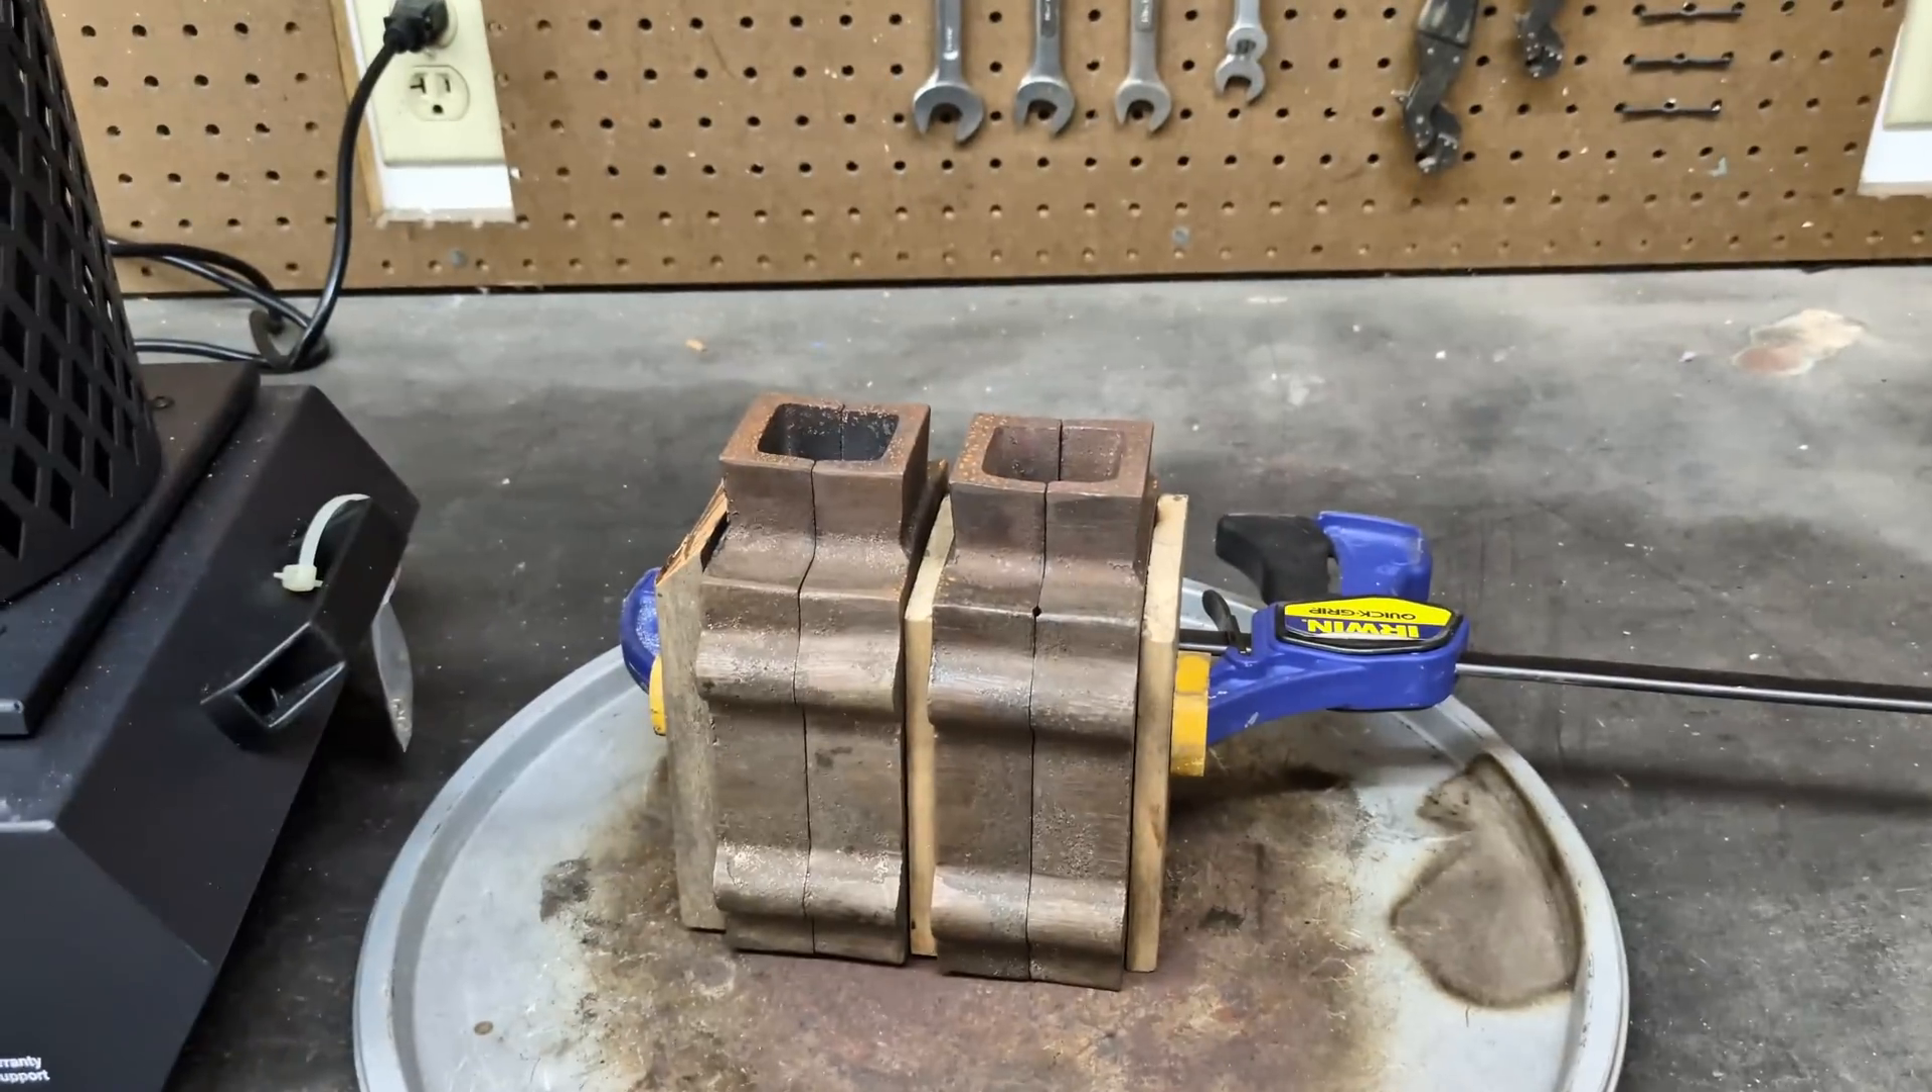I put together two casting flasks and now it's time to check back on the metal and see if it's ready to pour.